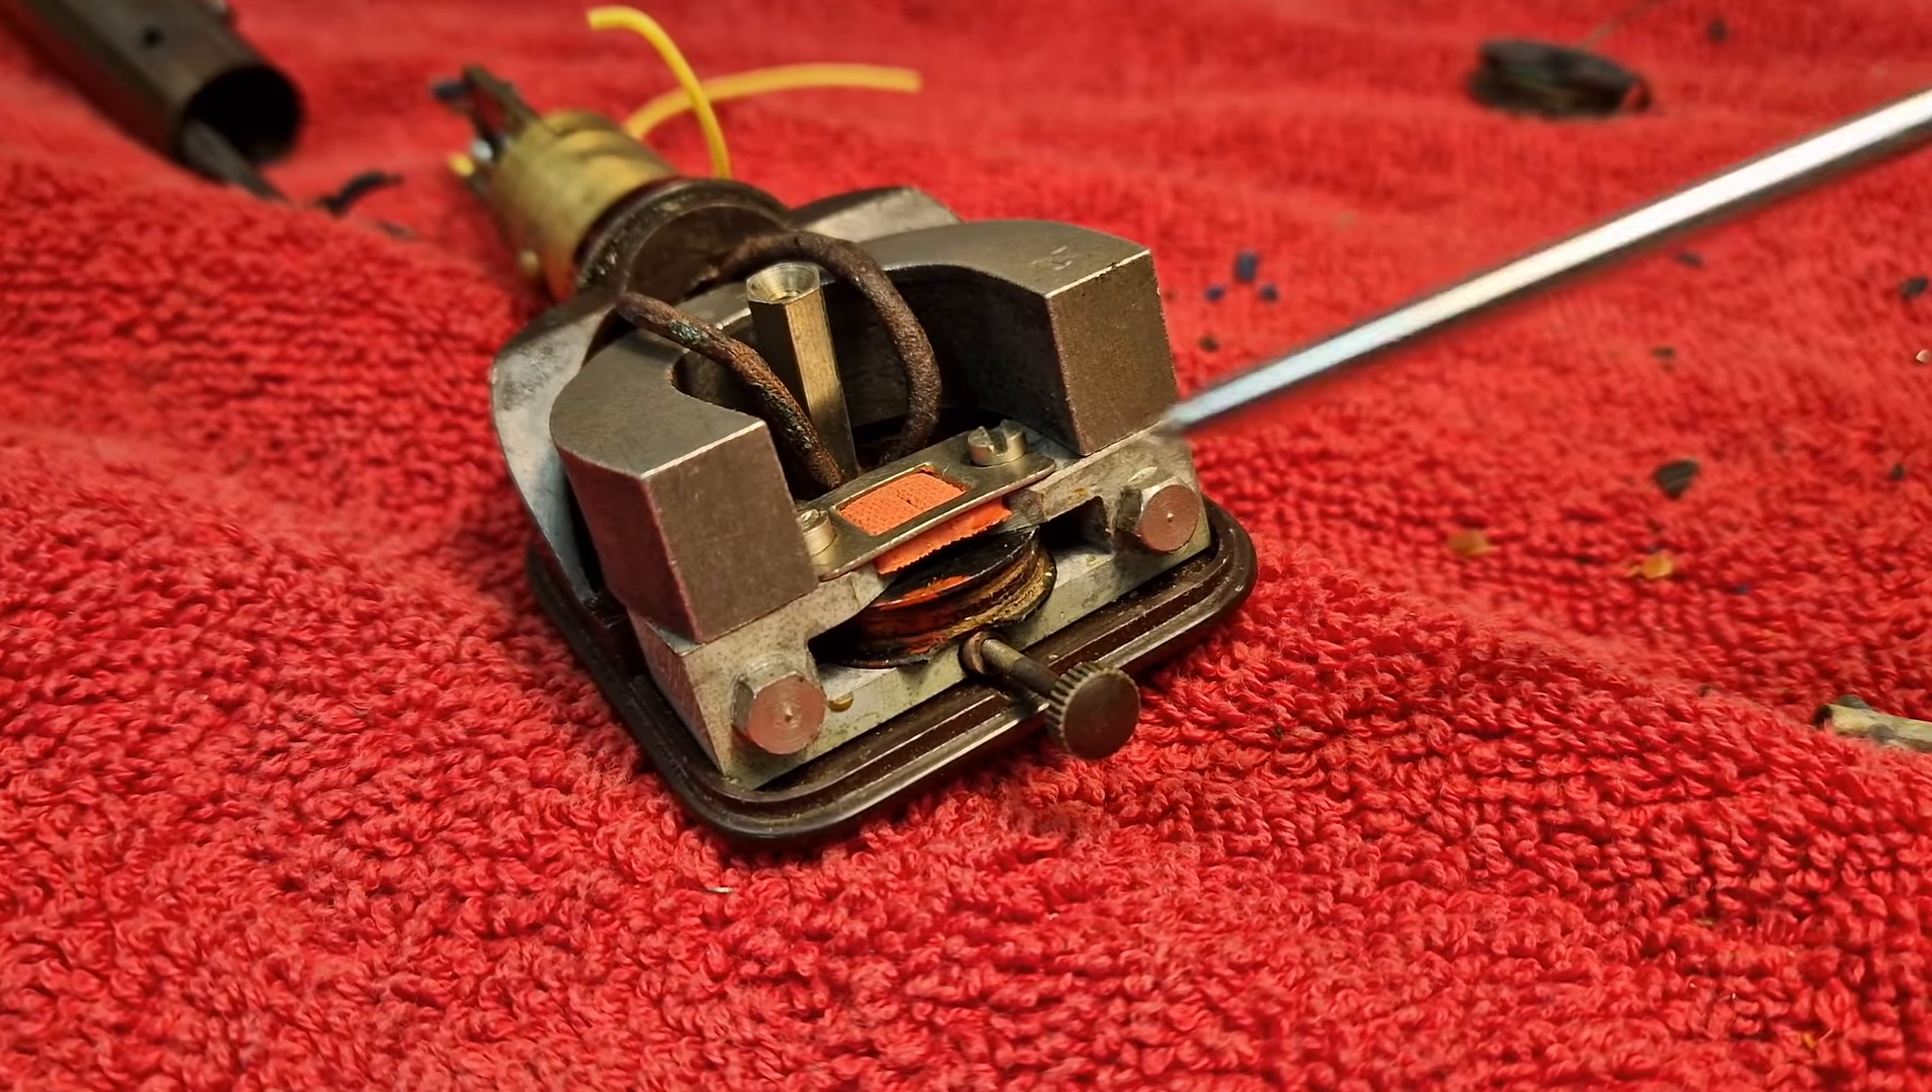The pickup's all been re-put back together. I've just got to put the lid on.